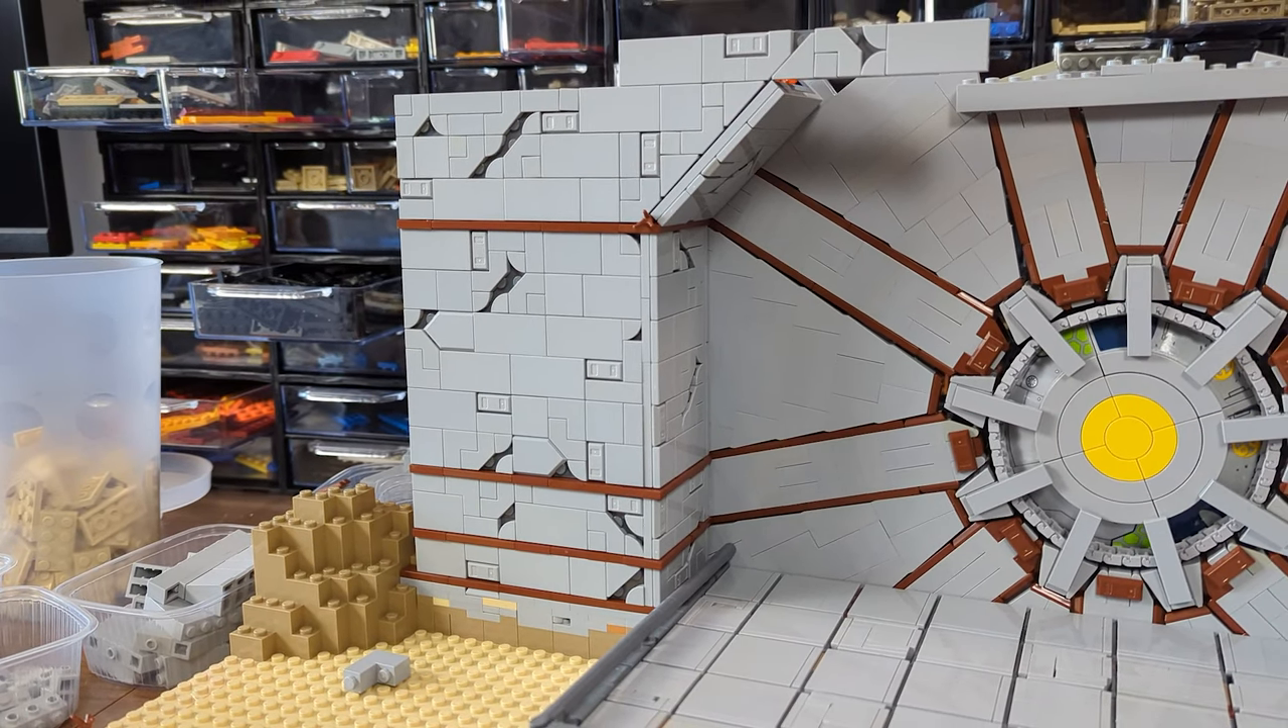I just grabbed a couple of light grey tiles, placed them on darker plates, and we got ourselves a very neat looking wall, with quite a regular pattern, yet at the same time, harshly treated by the nuclear blast.